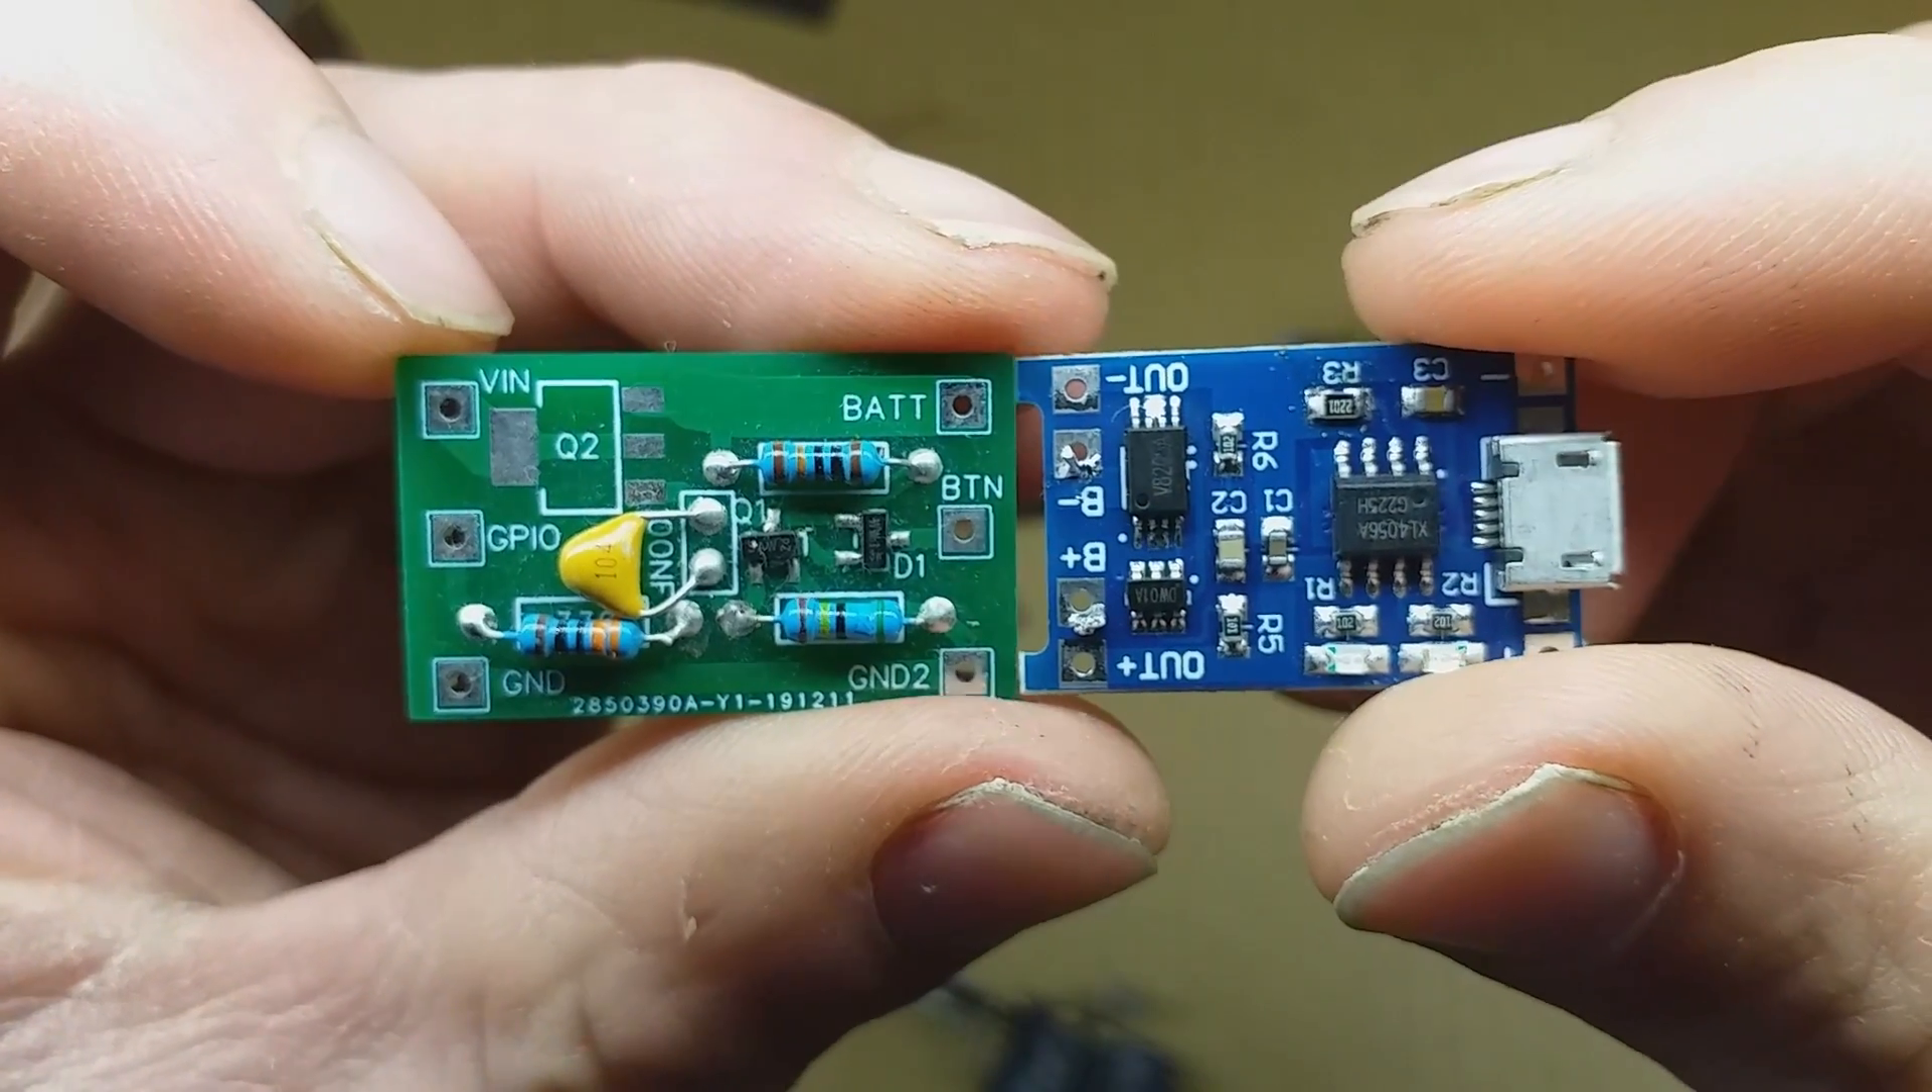I honestly never designed my power latch circuit around these boards, but look how perfectly those line up.